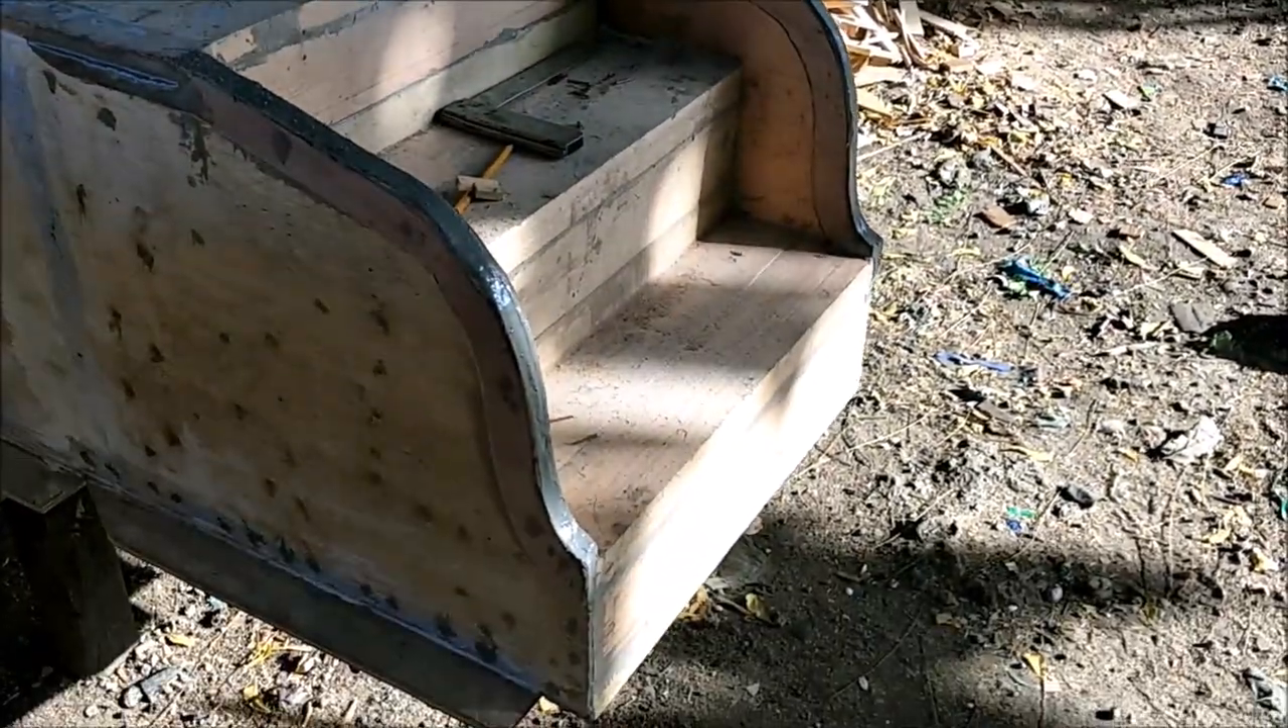So now we got the trim around the back steps here.